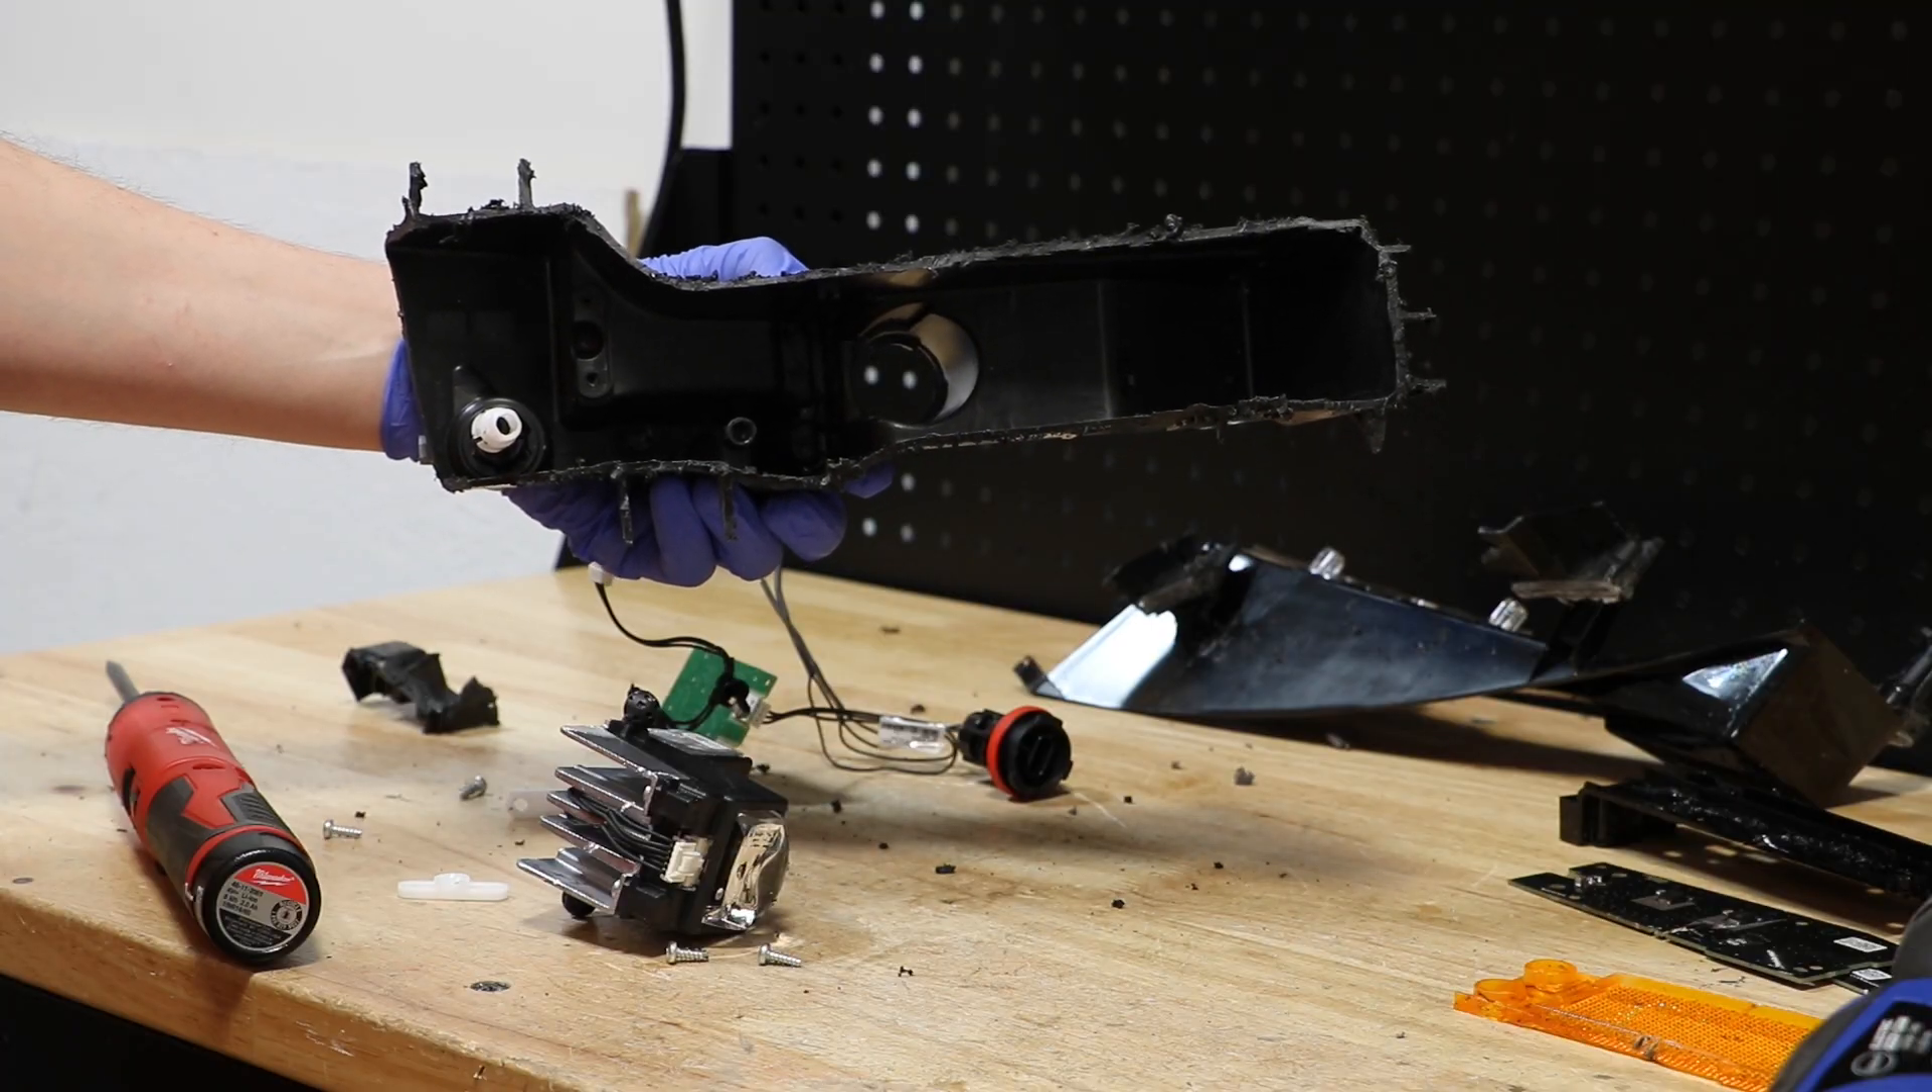At this point, the housing is now empty.